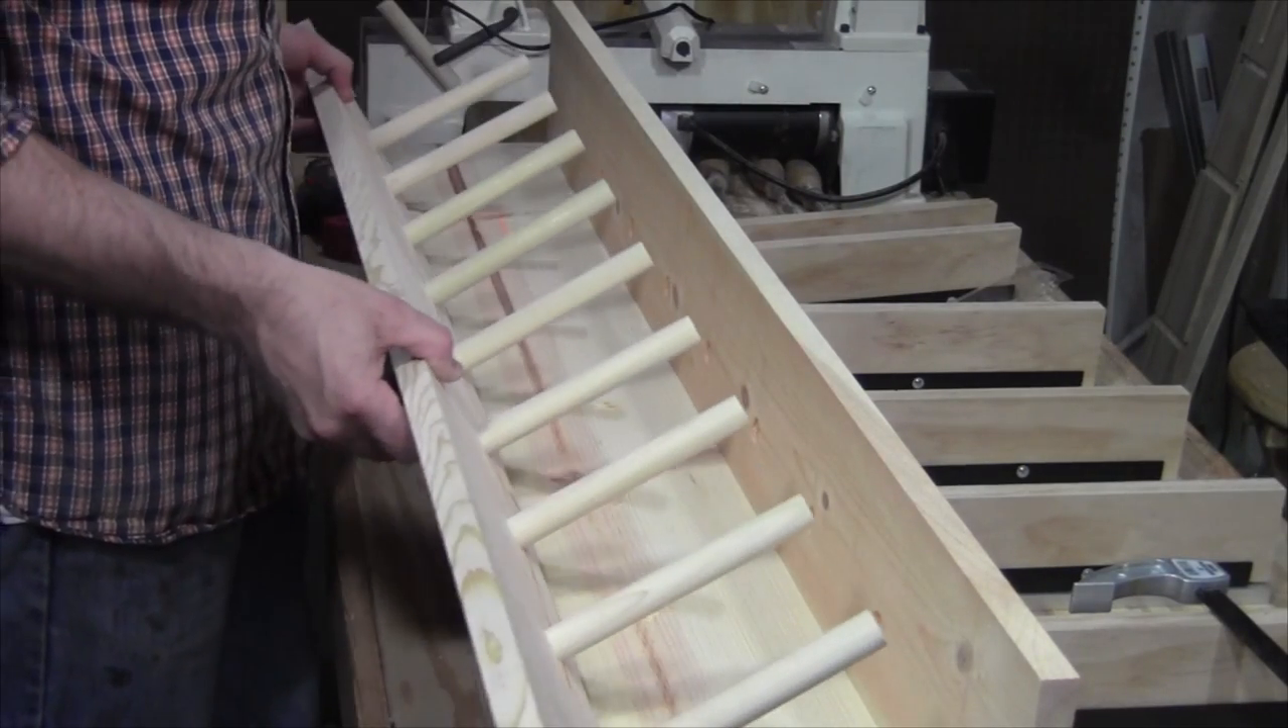All right, I've installed all the dowels into the side that I don't have screwed on yet.